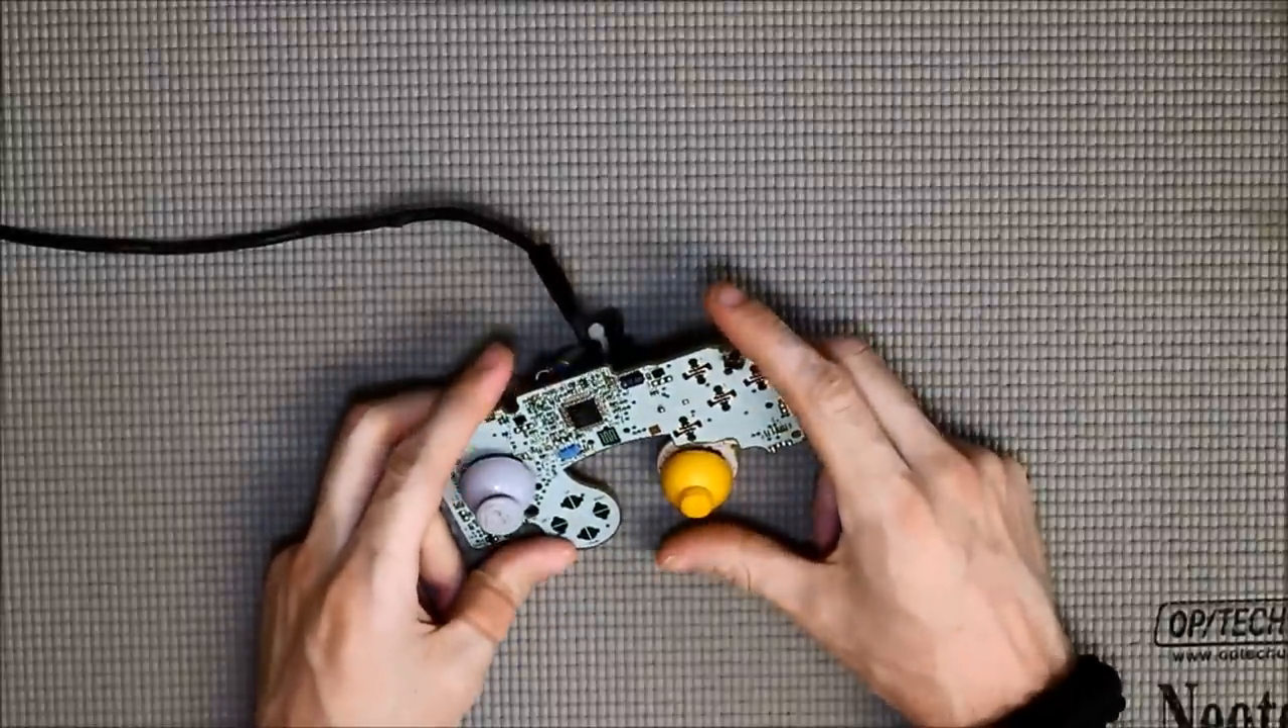And as you can see, we've got our thumbsticks on here.